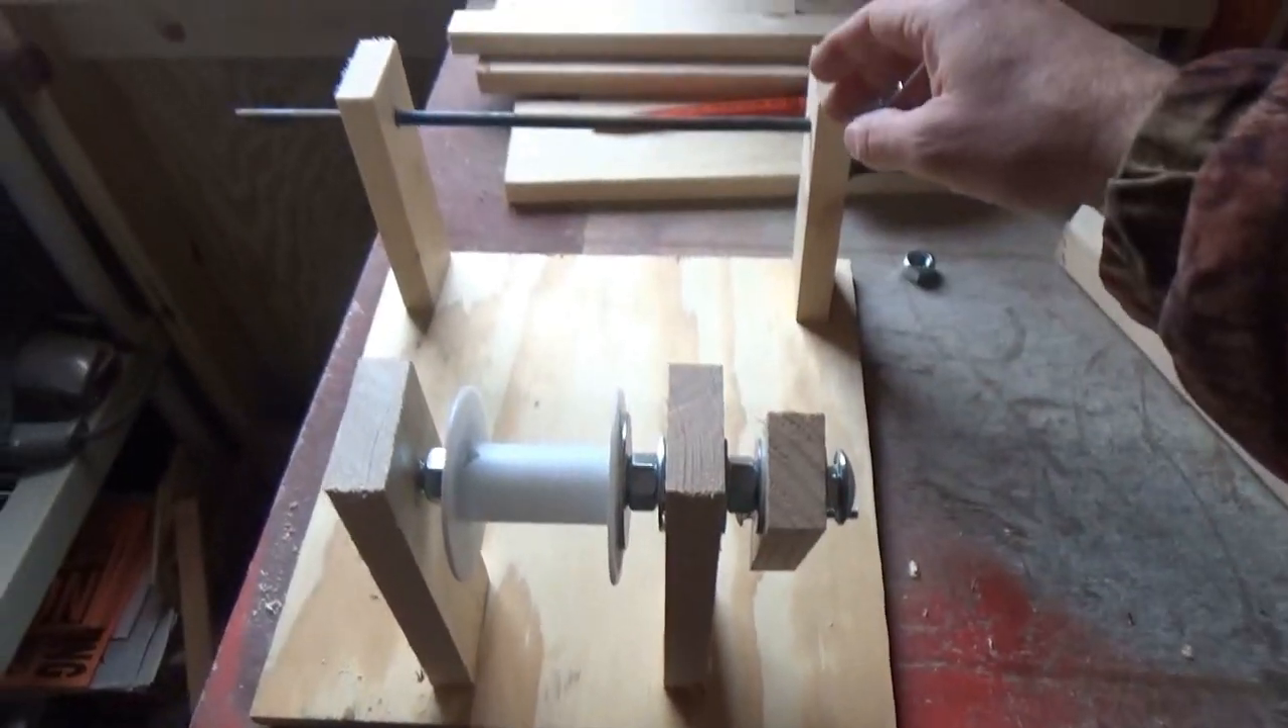But, you can see I just put two stand-ups here with holes in it, and a rod goes through.